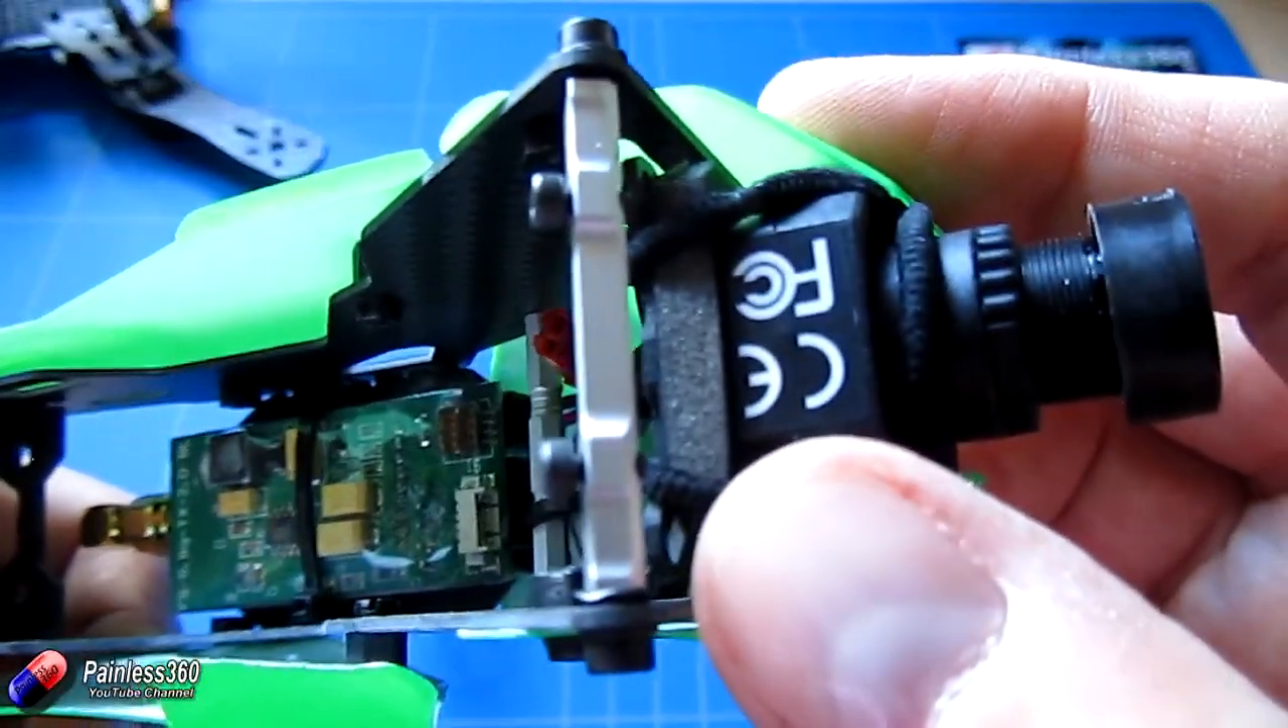So I've actually mounted the camera on top of a bit of foam.